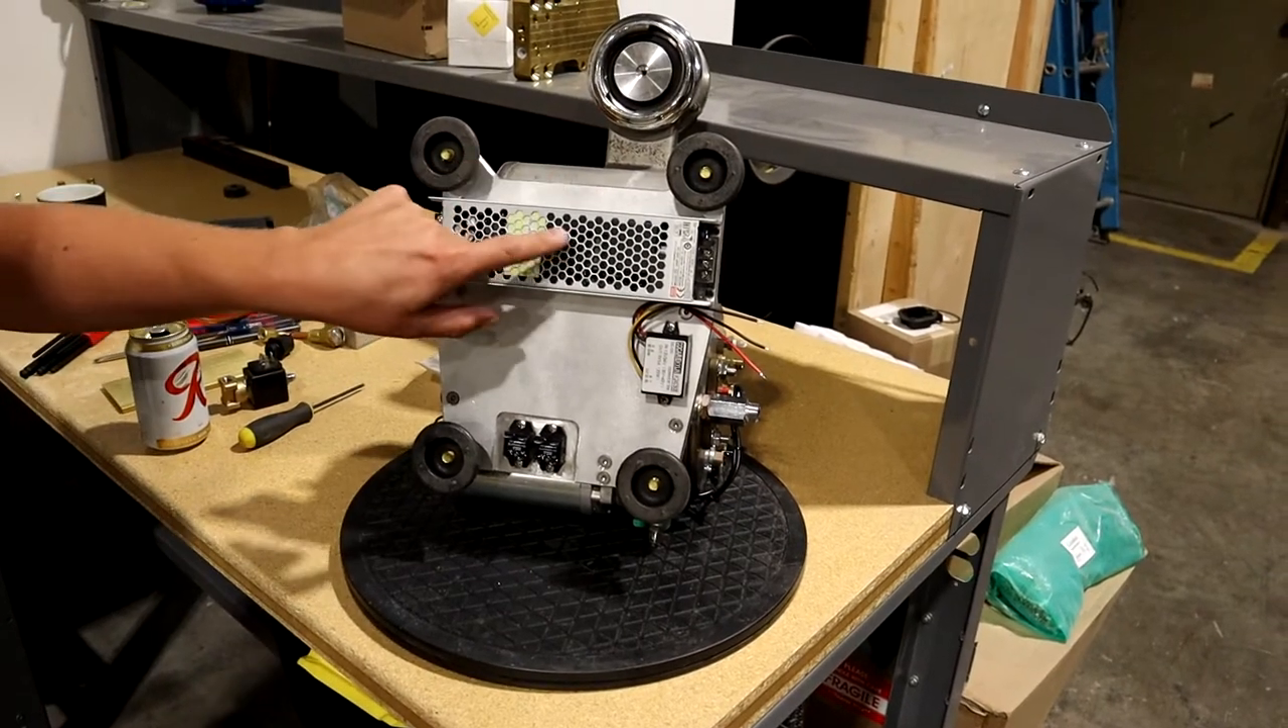The bottom side here as you can see I got the power supply mounted.